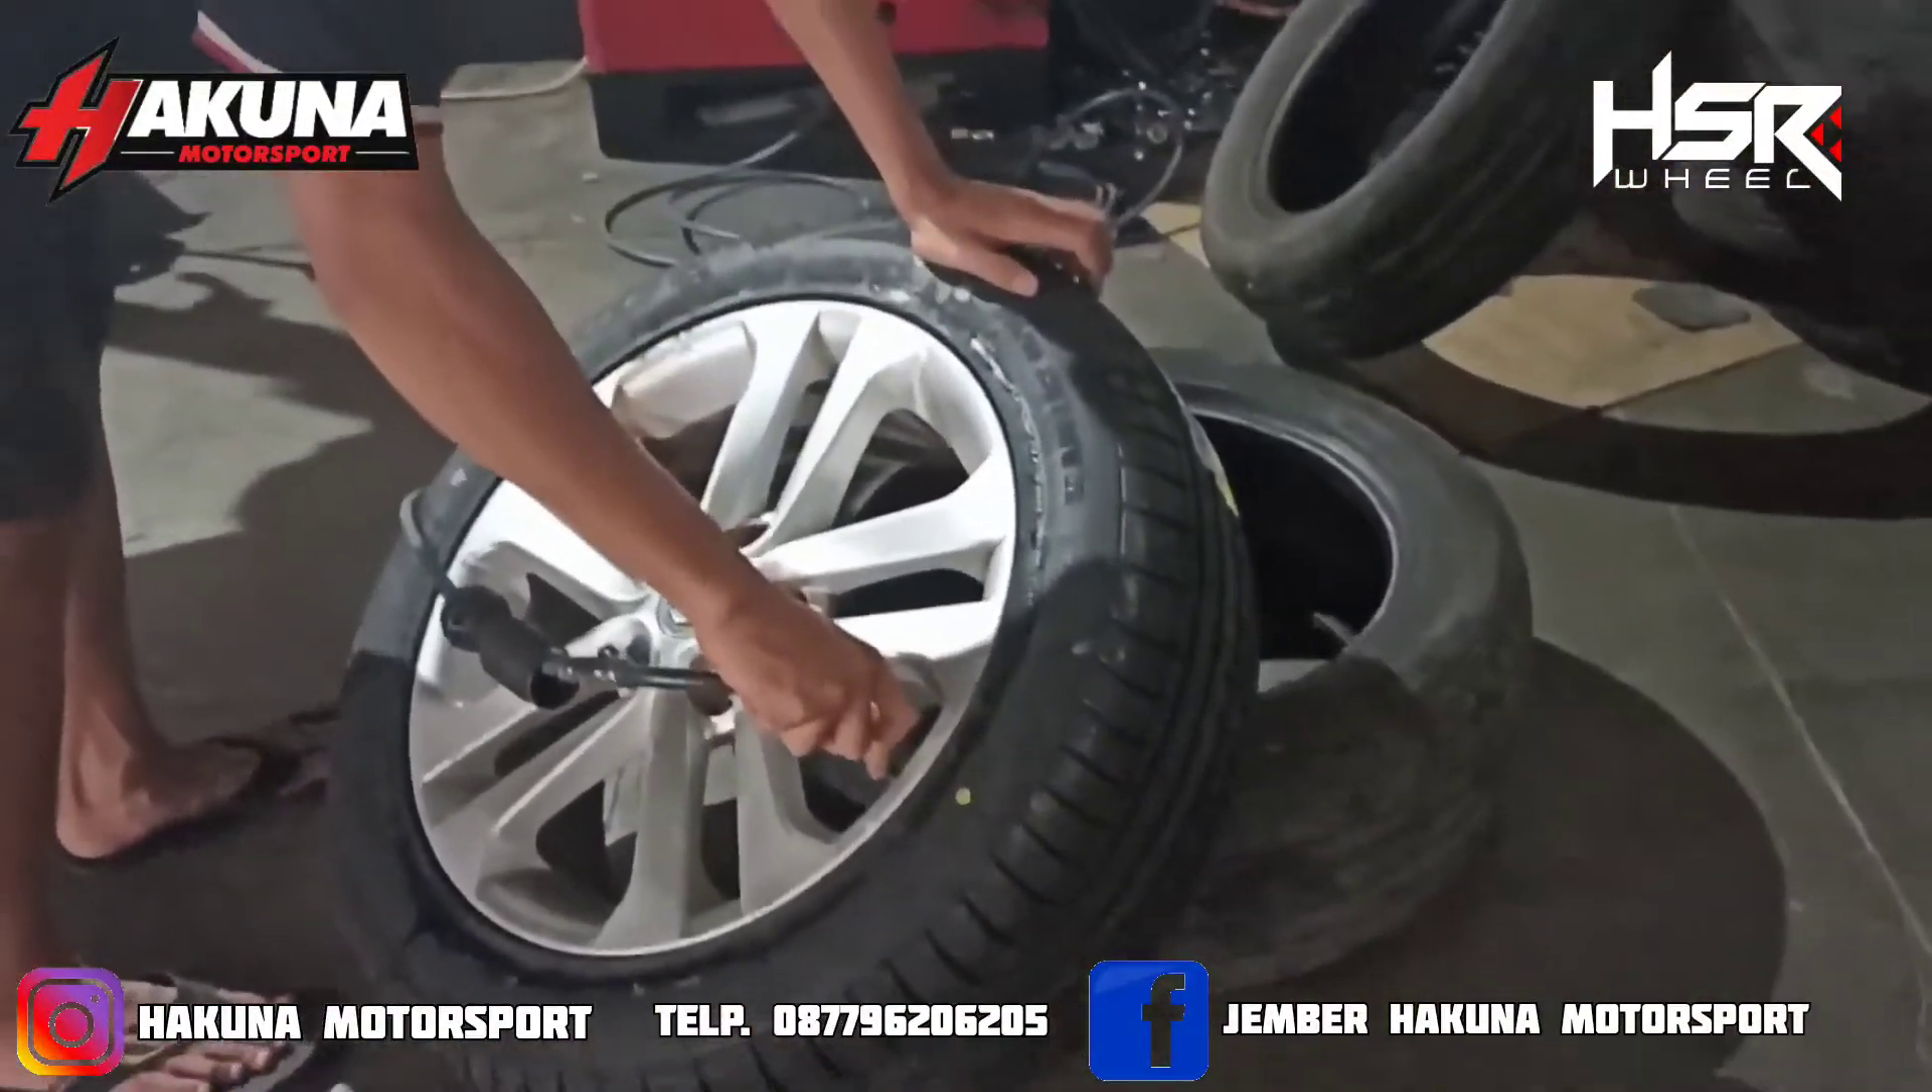Ban yang telah sudah dipasang tinggal diisi angin aja ya.